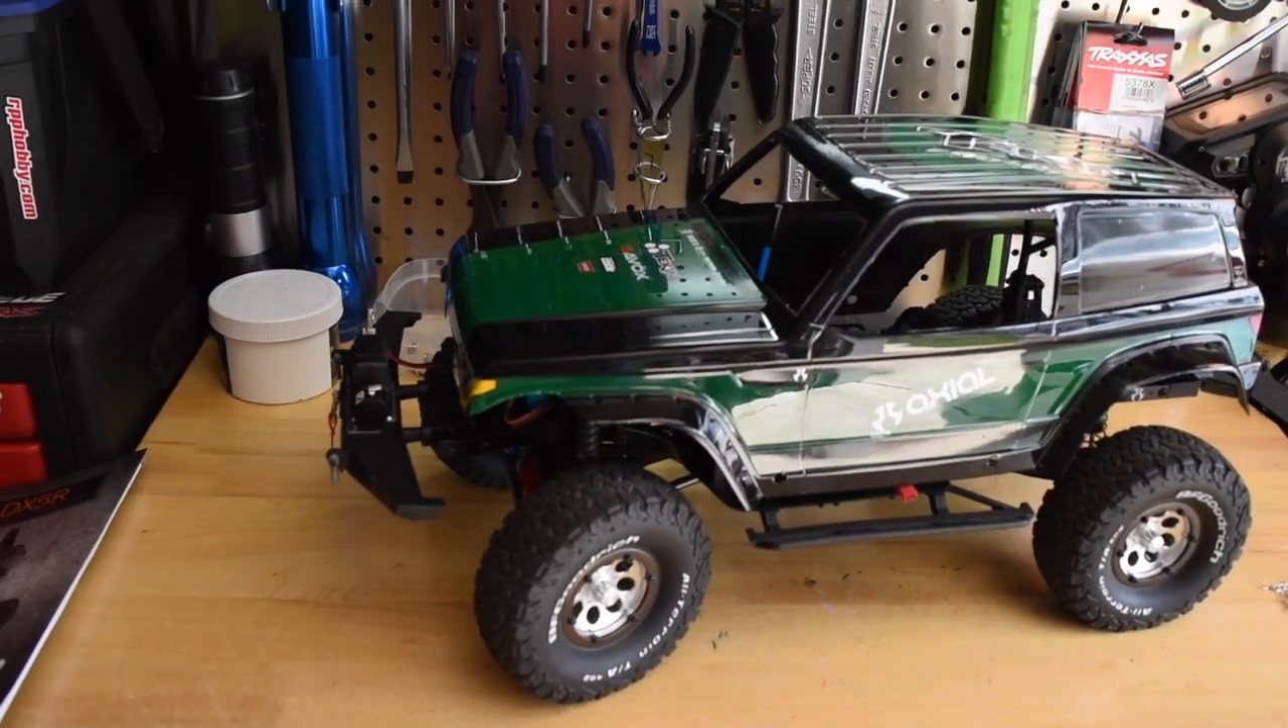Yeah, so the chassis is a little longer than the body, but it does kind of look cool.